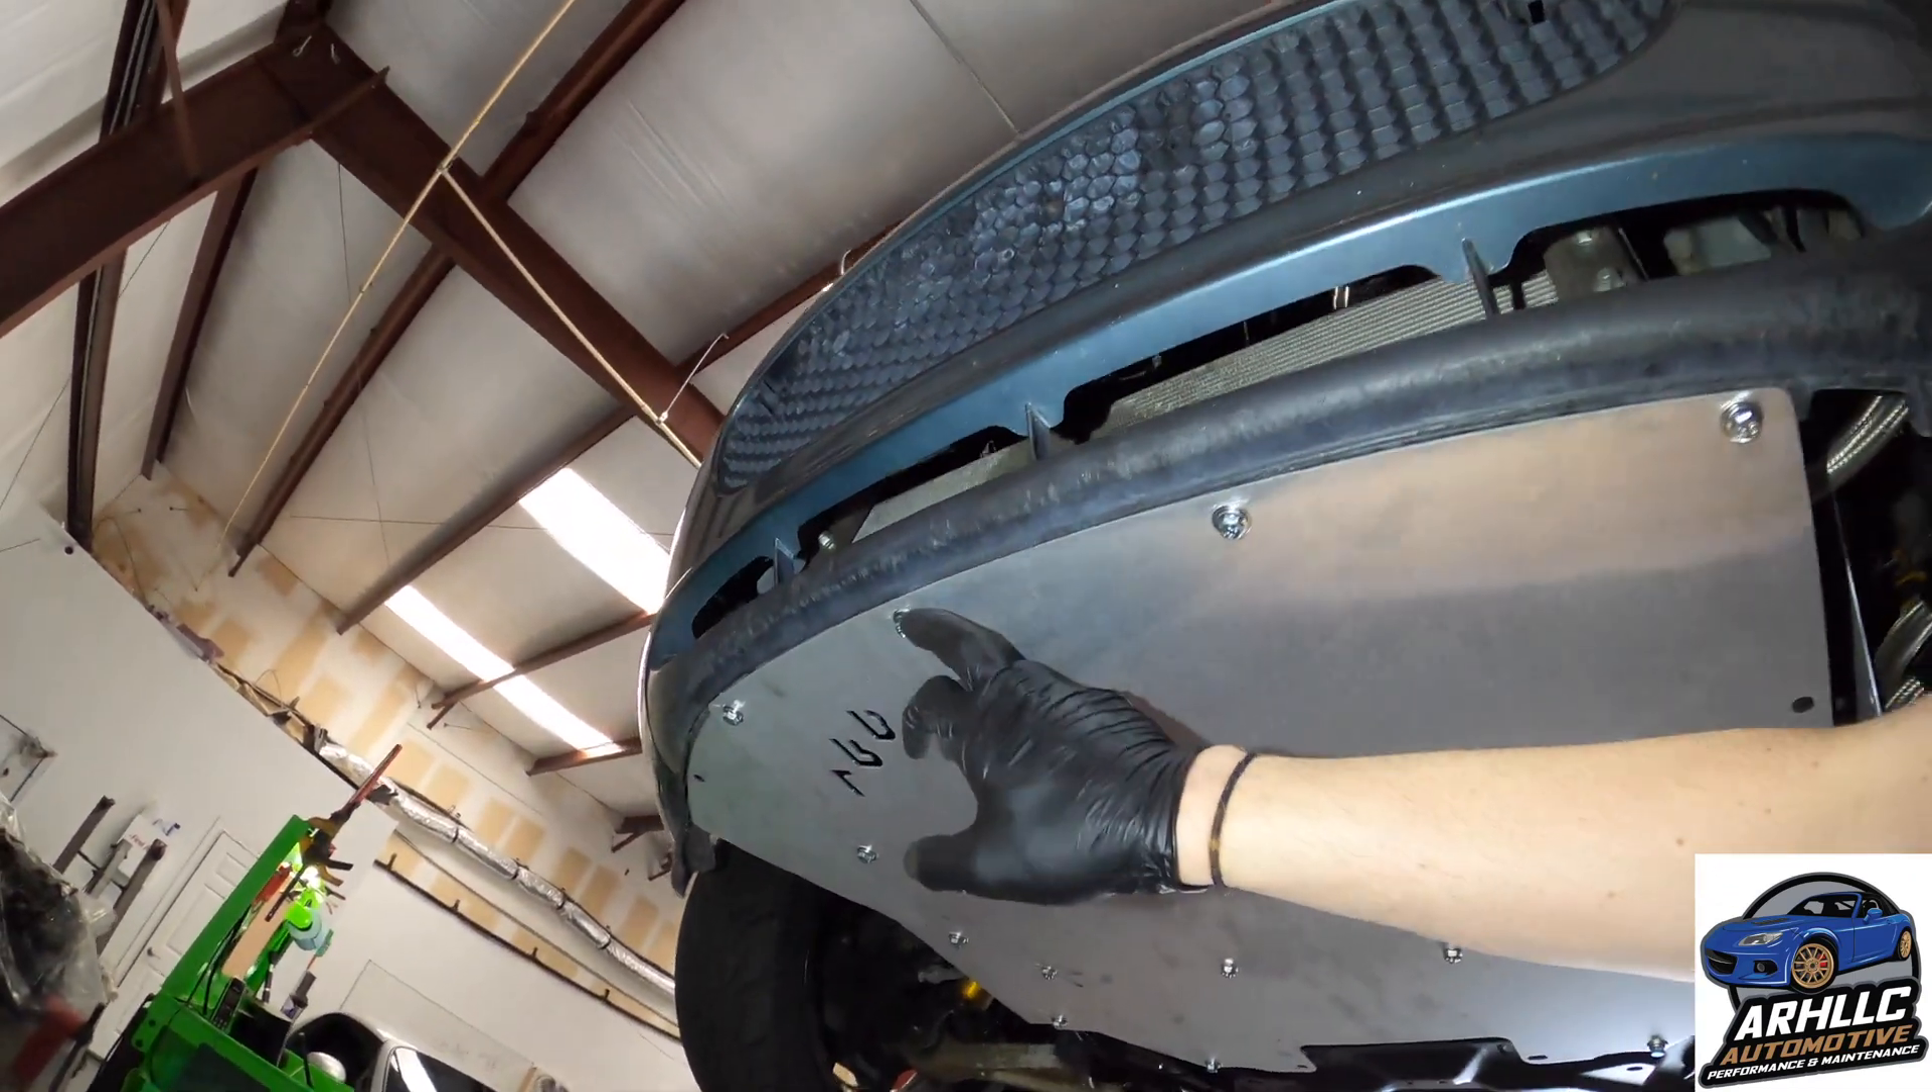The under tray is now installed.